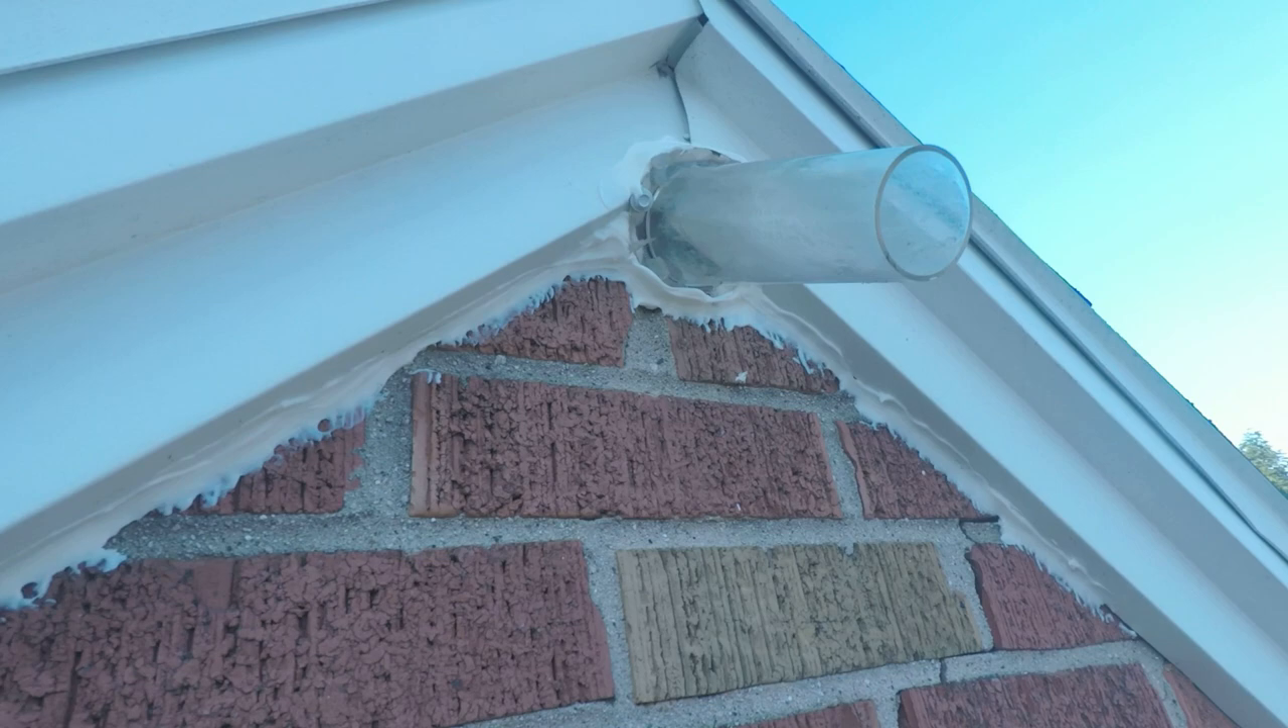Okay here is the bat valve or bat door installed in the peak where the bats have been coming going.